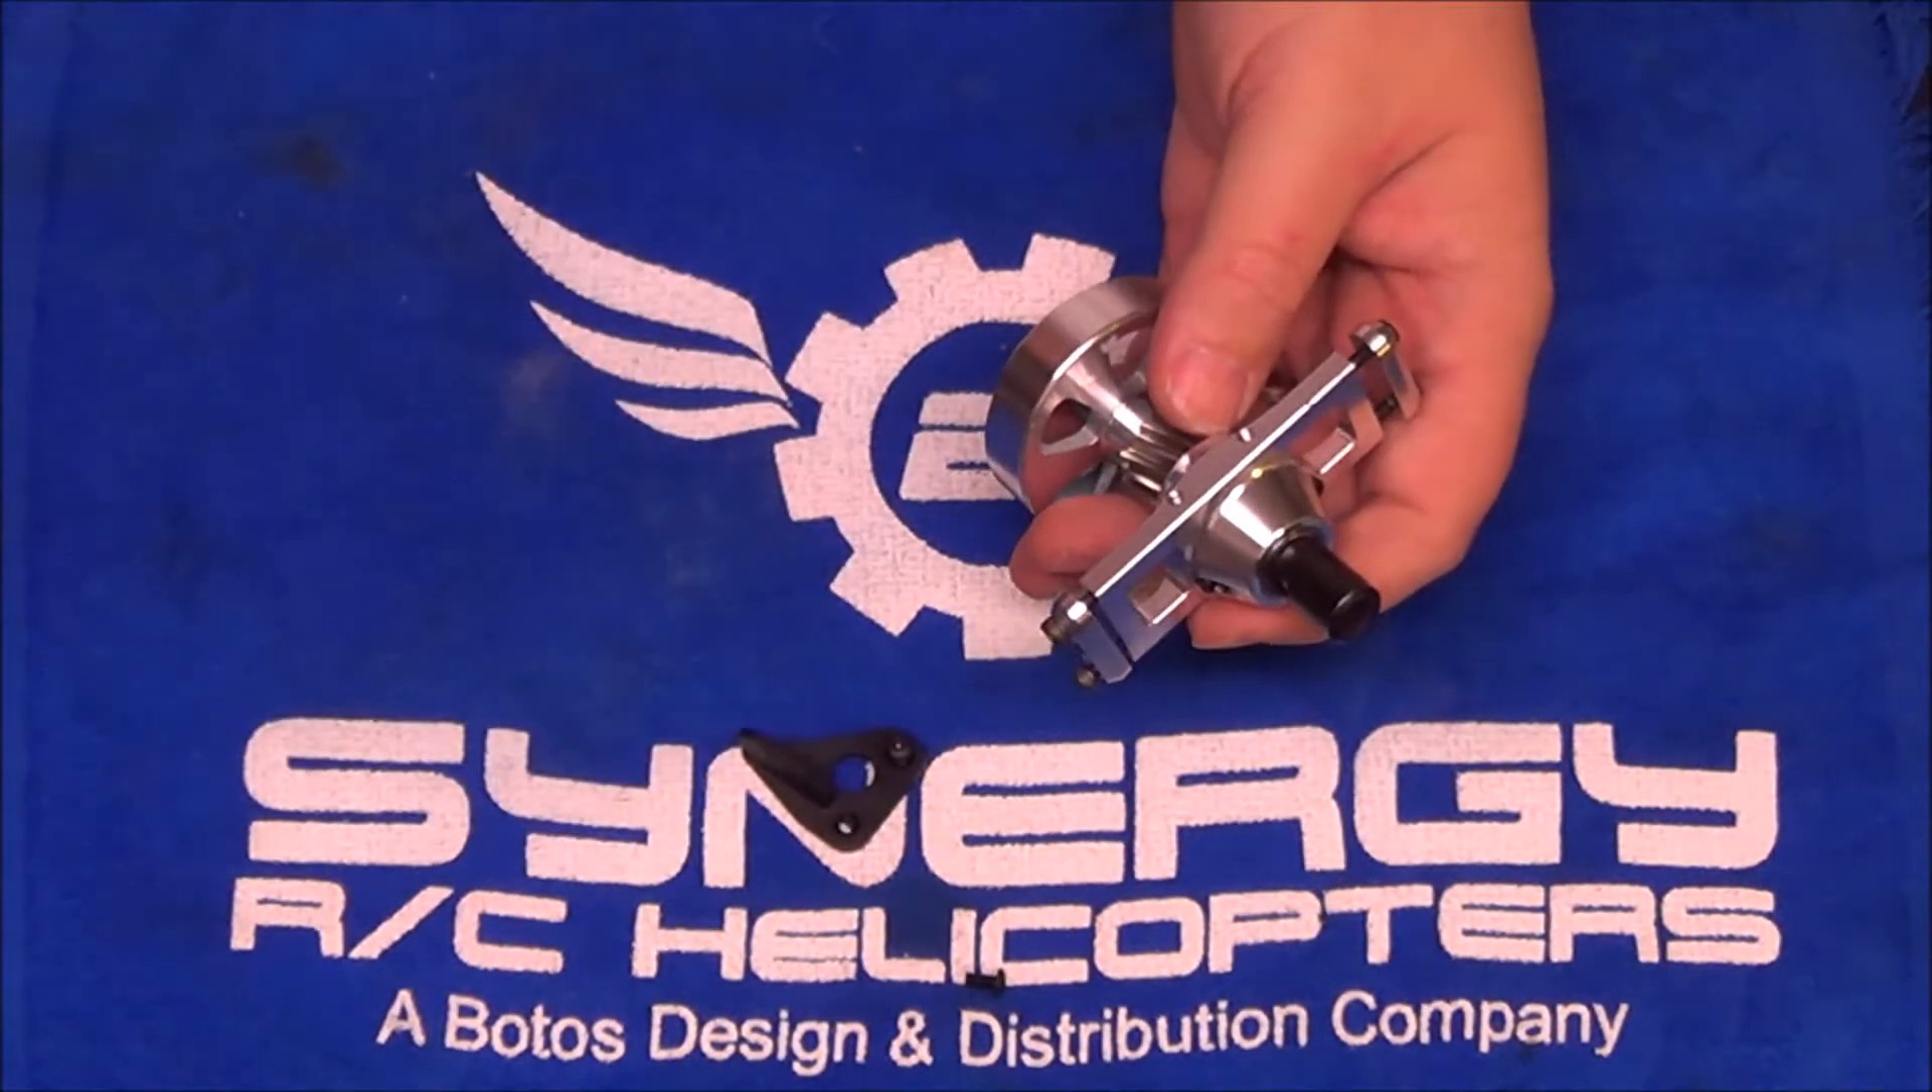I'm going to go ahead and cut the camera, and when I come back I'll have this fully reassembled. All right guys, all back together. I have not put the RPM sensor bracket back on yet.